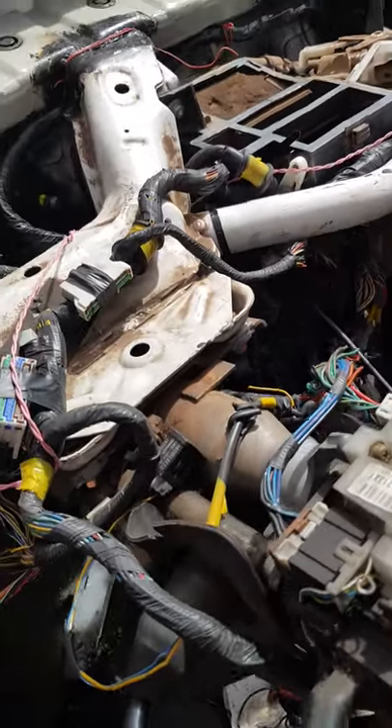And then you can see the inside, the dashboard is not even in place.